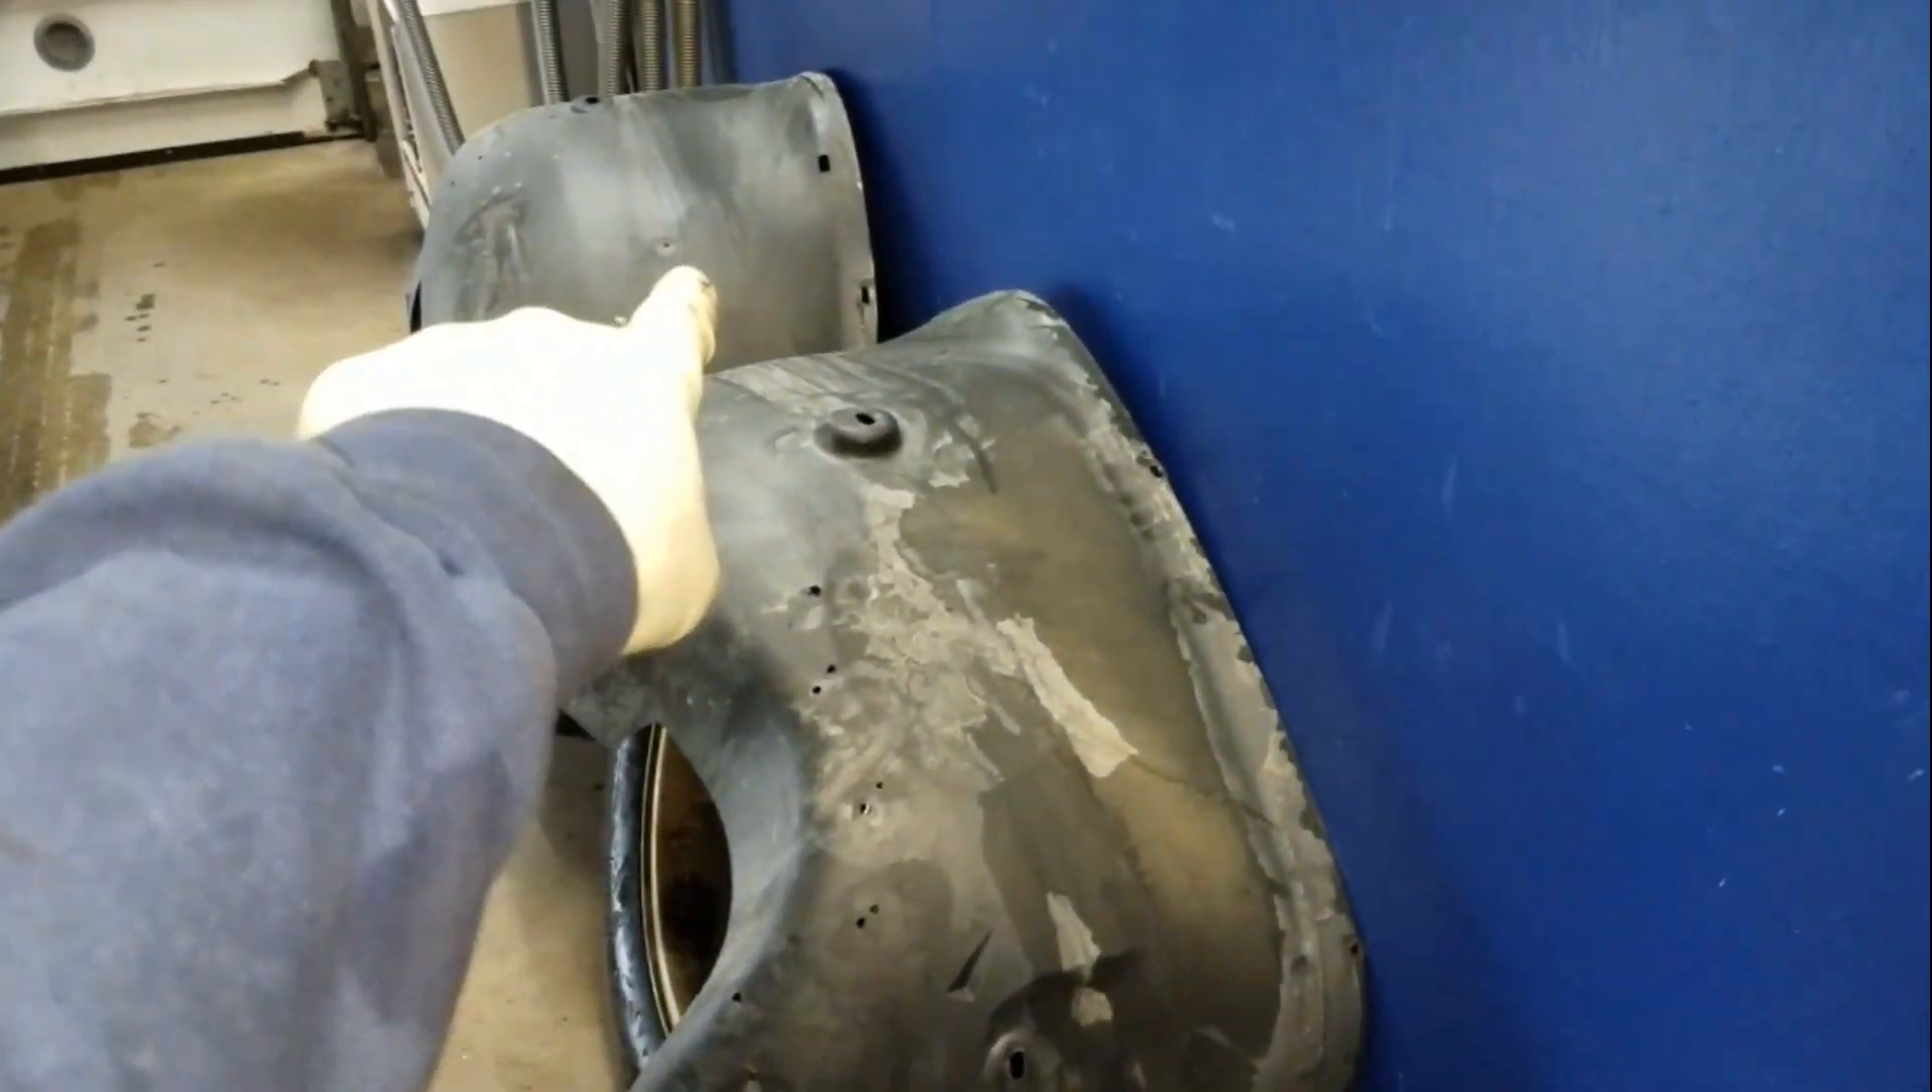But as you can see I already got the inner fenders out here.